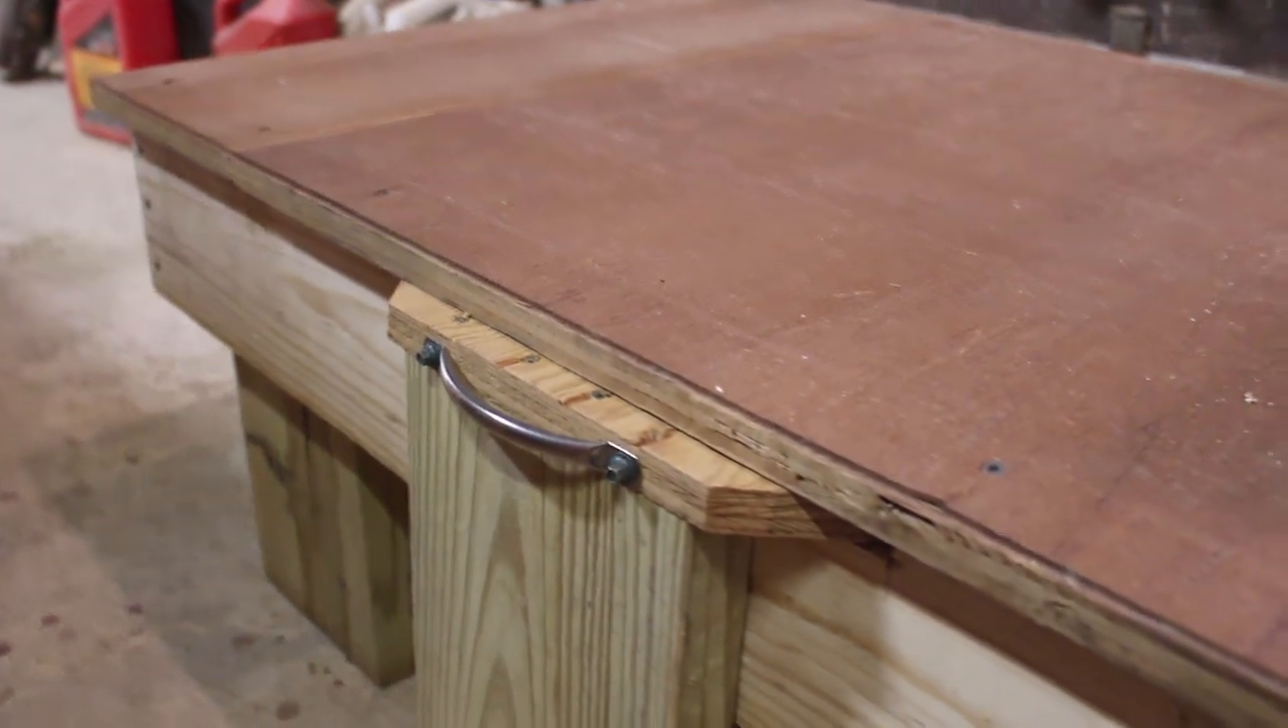I found a little pot handle over there in my thing and I put it up here so I can grab that and slide it in and out.